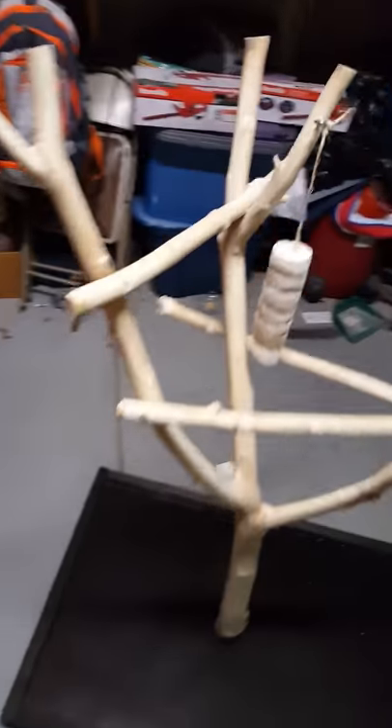Y 'all, so here is the finished product. We are all done here. Got the stand all put together.